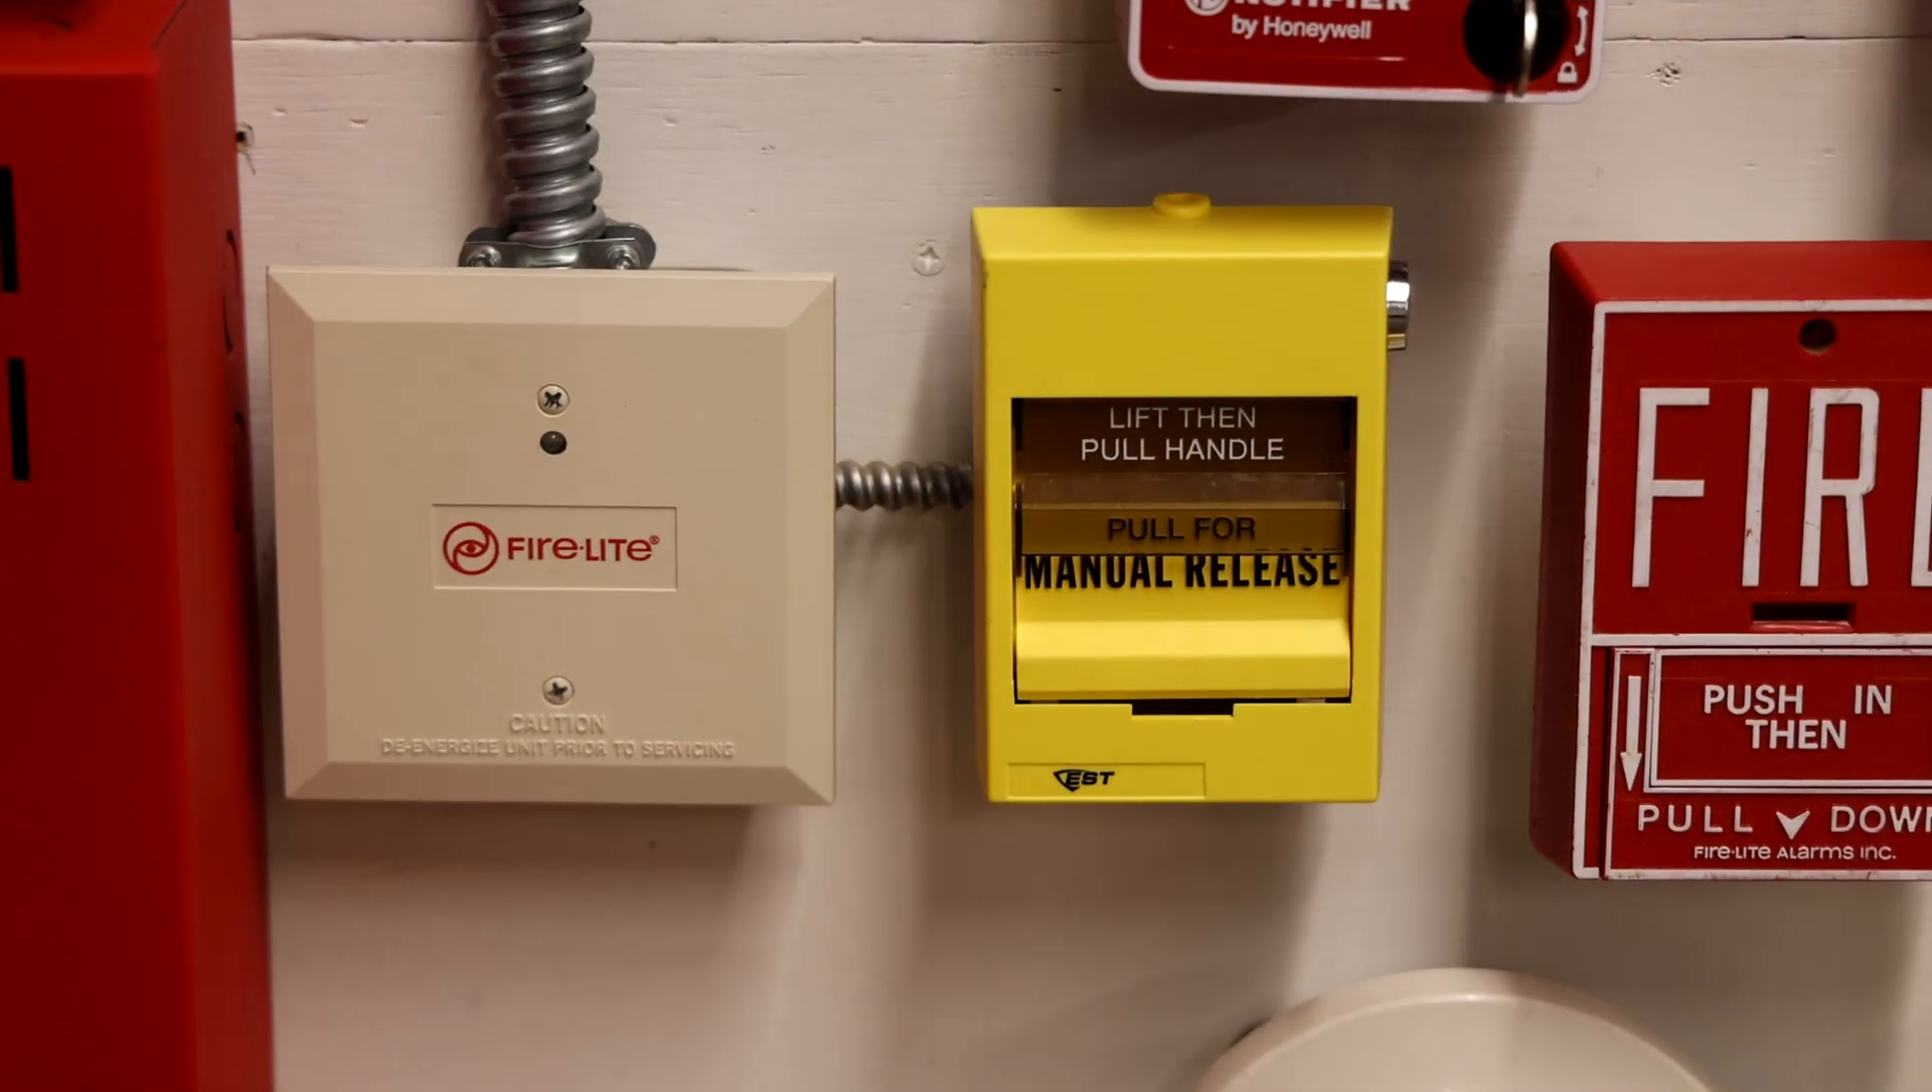And the pull station is installed.